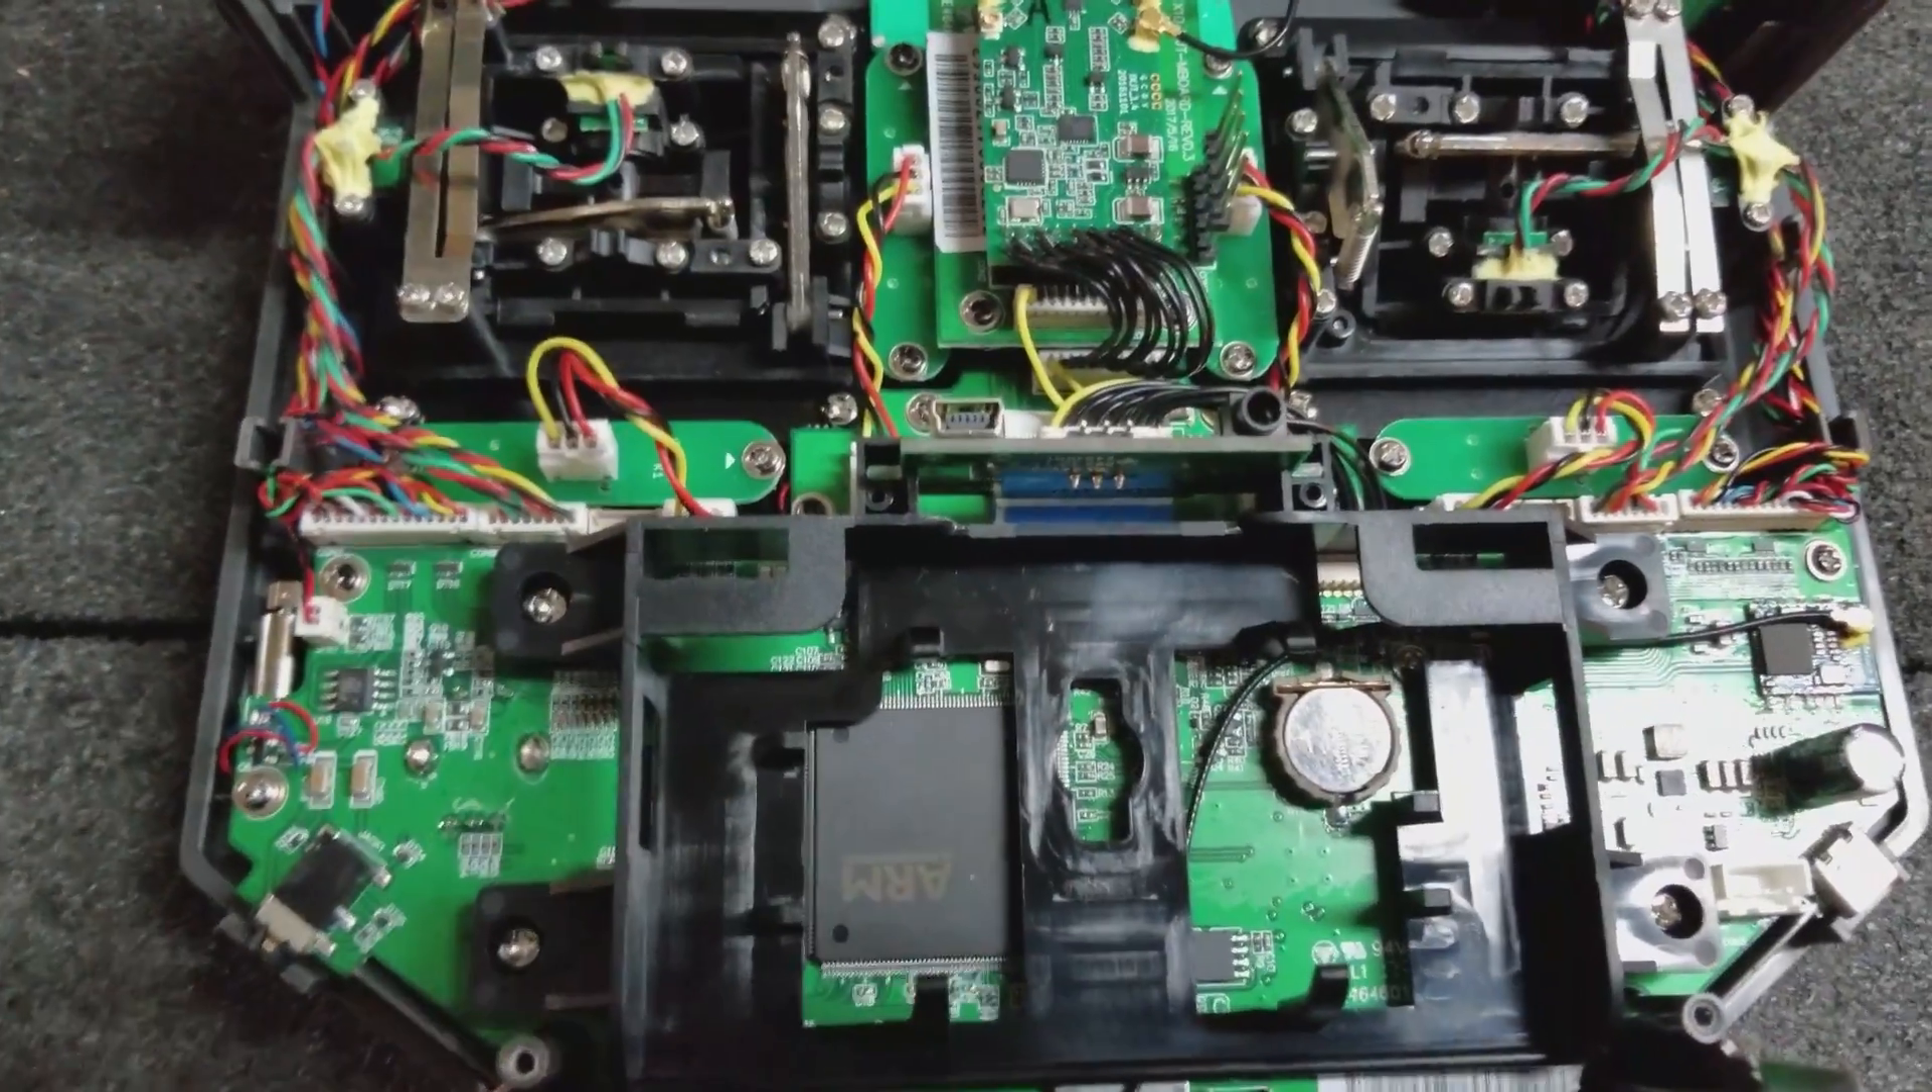All right, here's the back case of the radio removed.